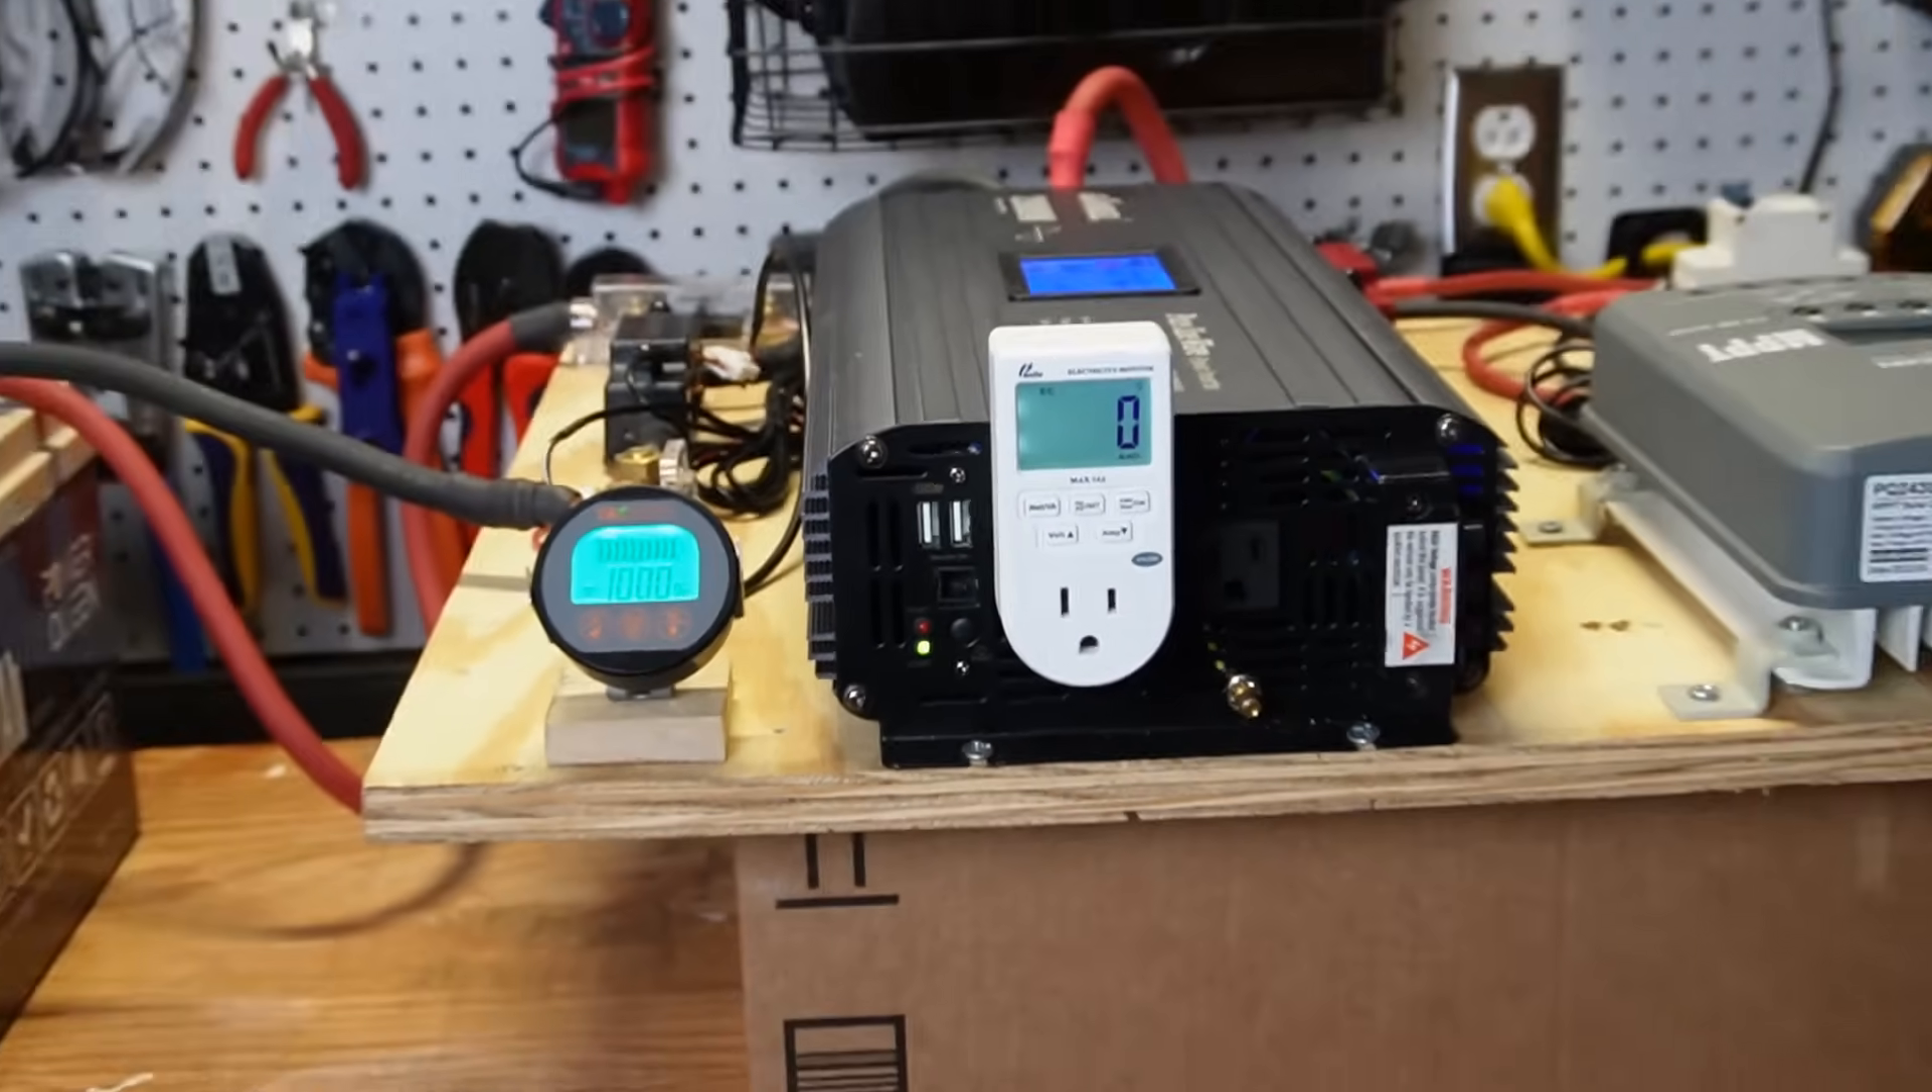And I've hooked up this wattmeter. I'll be tracking the kilowatt hours there.